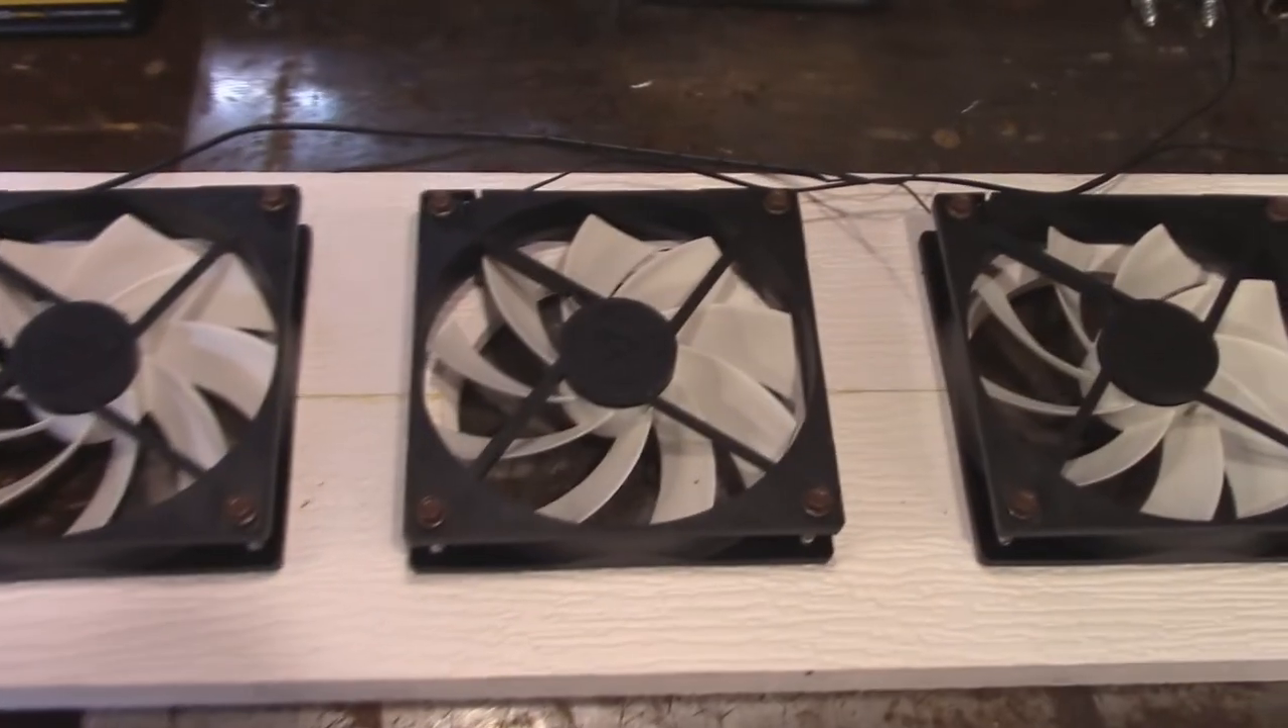Right there the fans are all installed.